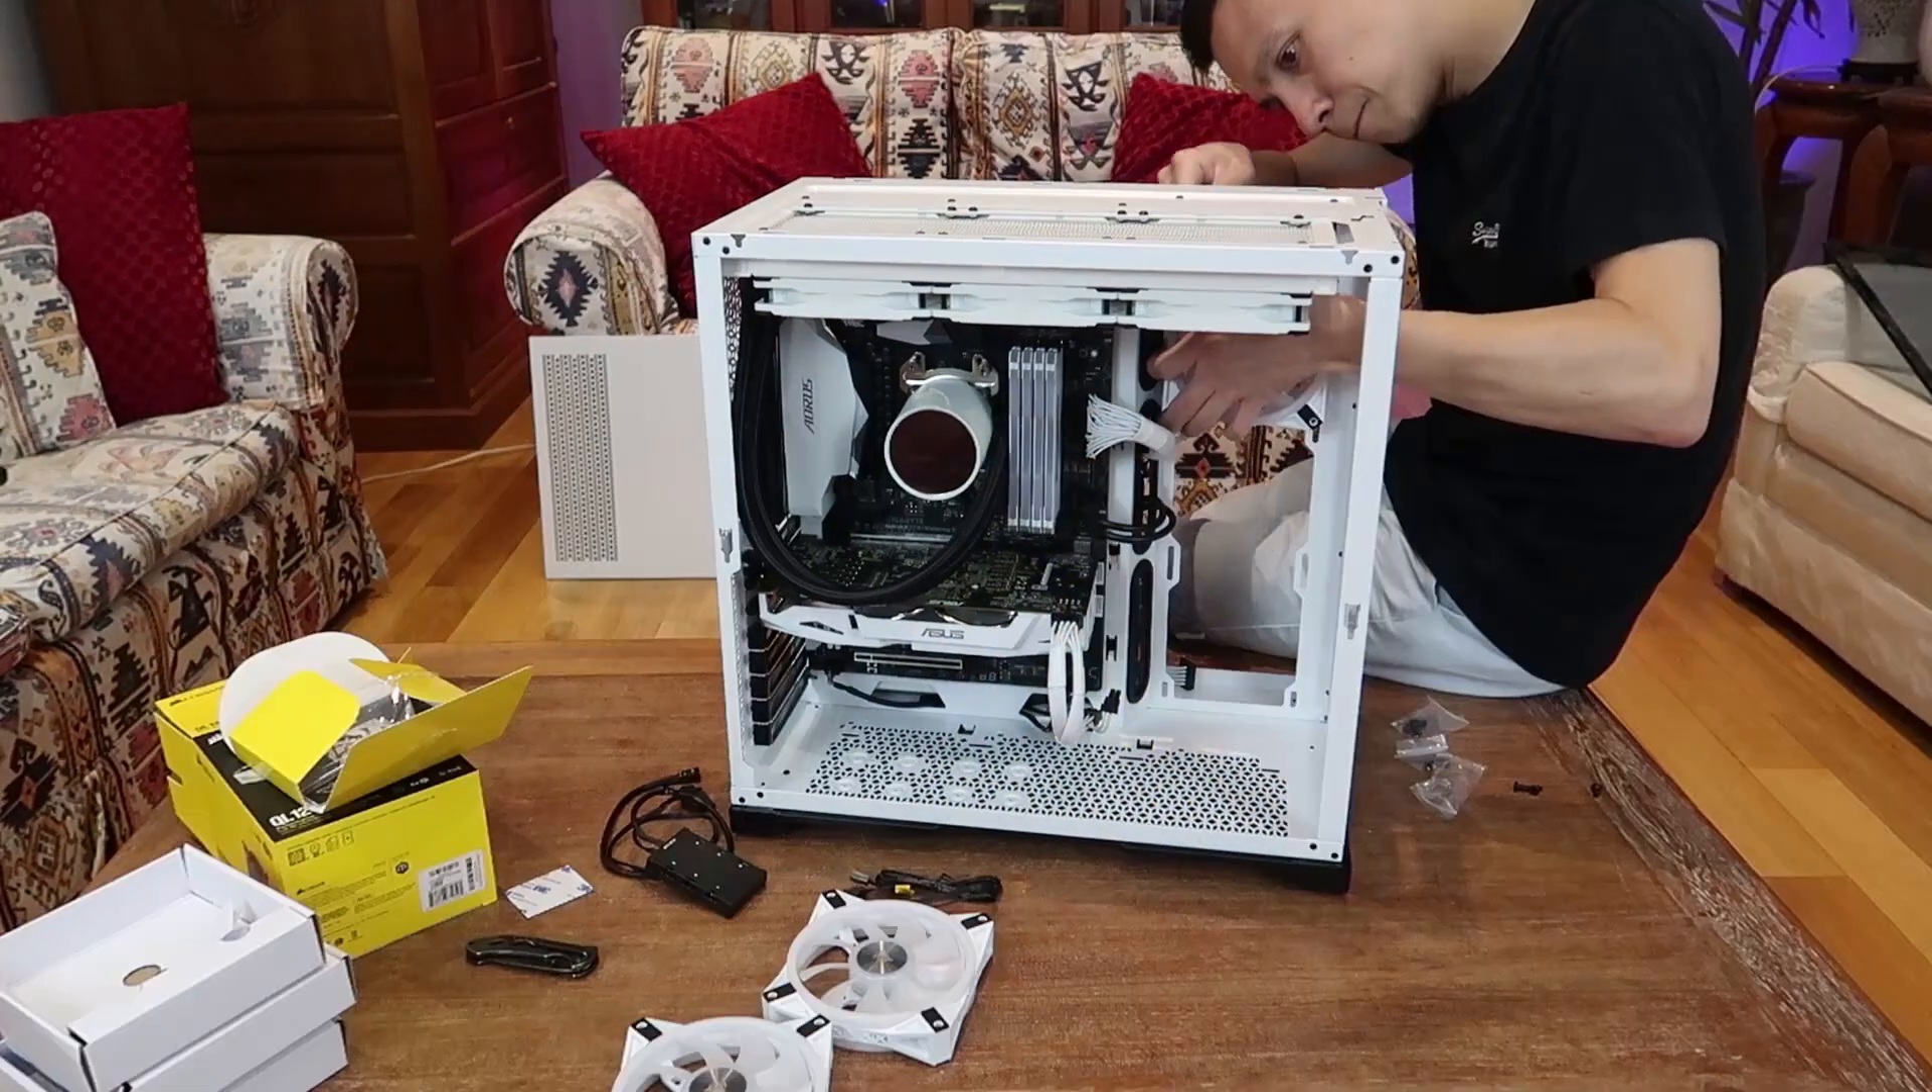Okay now all that's left is to install the ql120 fans.